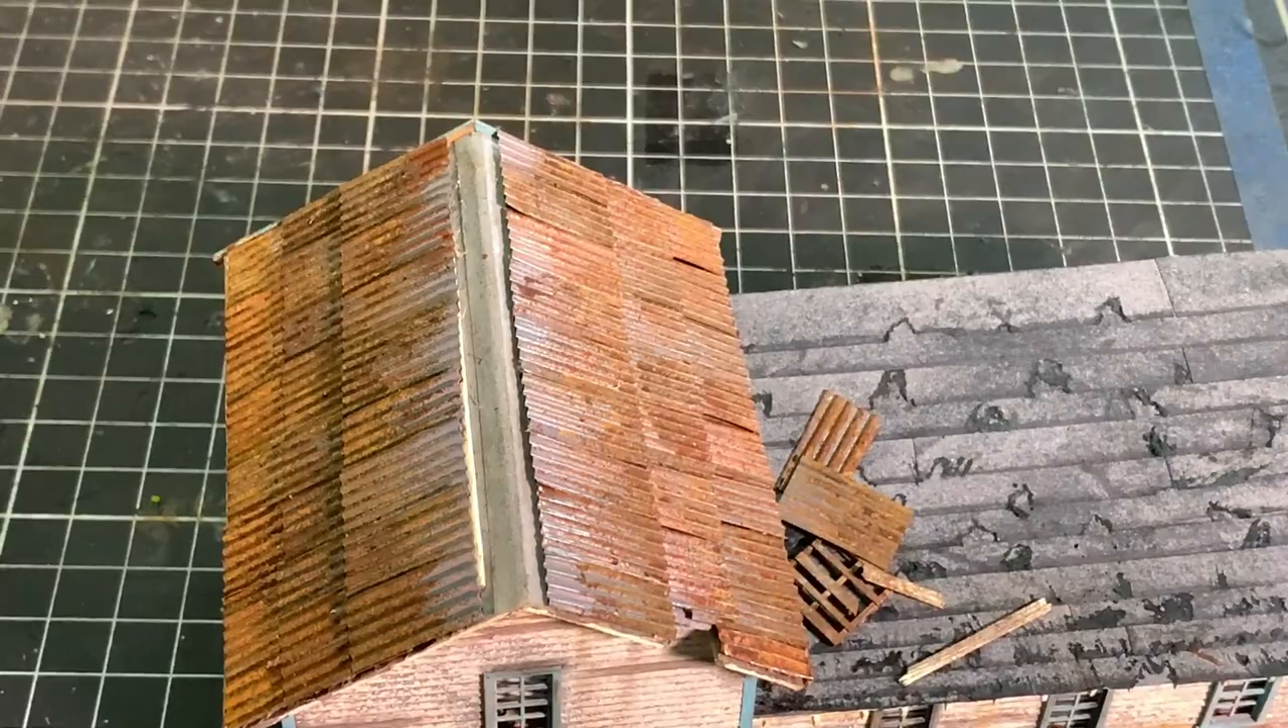So as you can see, I've just added some roof detail at the top there, a pallet, a few bits of weathered wood and some other sheets of corrugated iron.